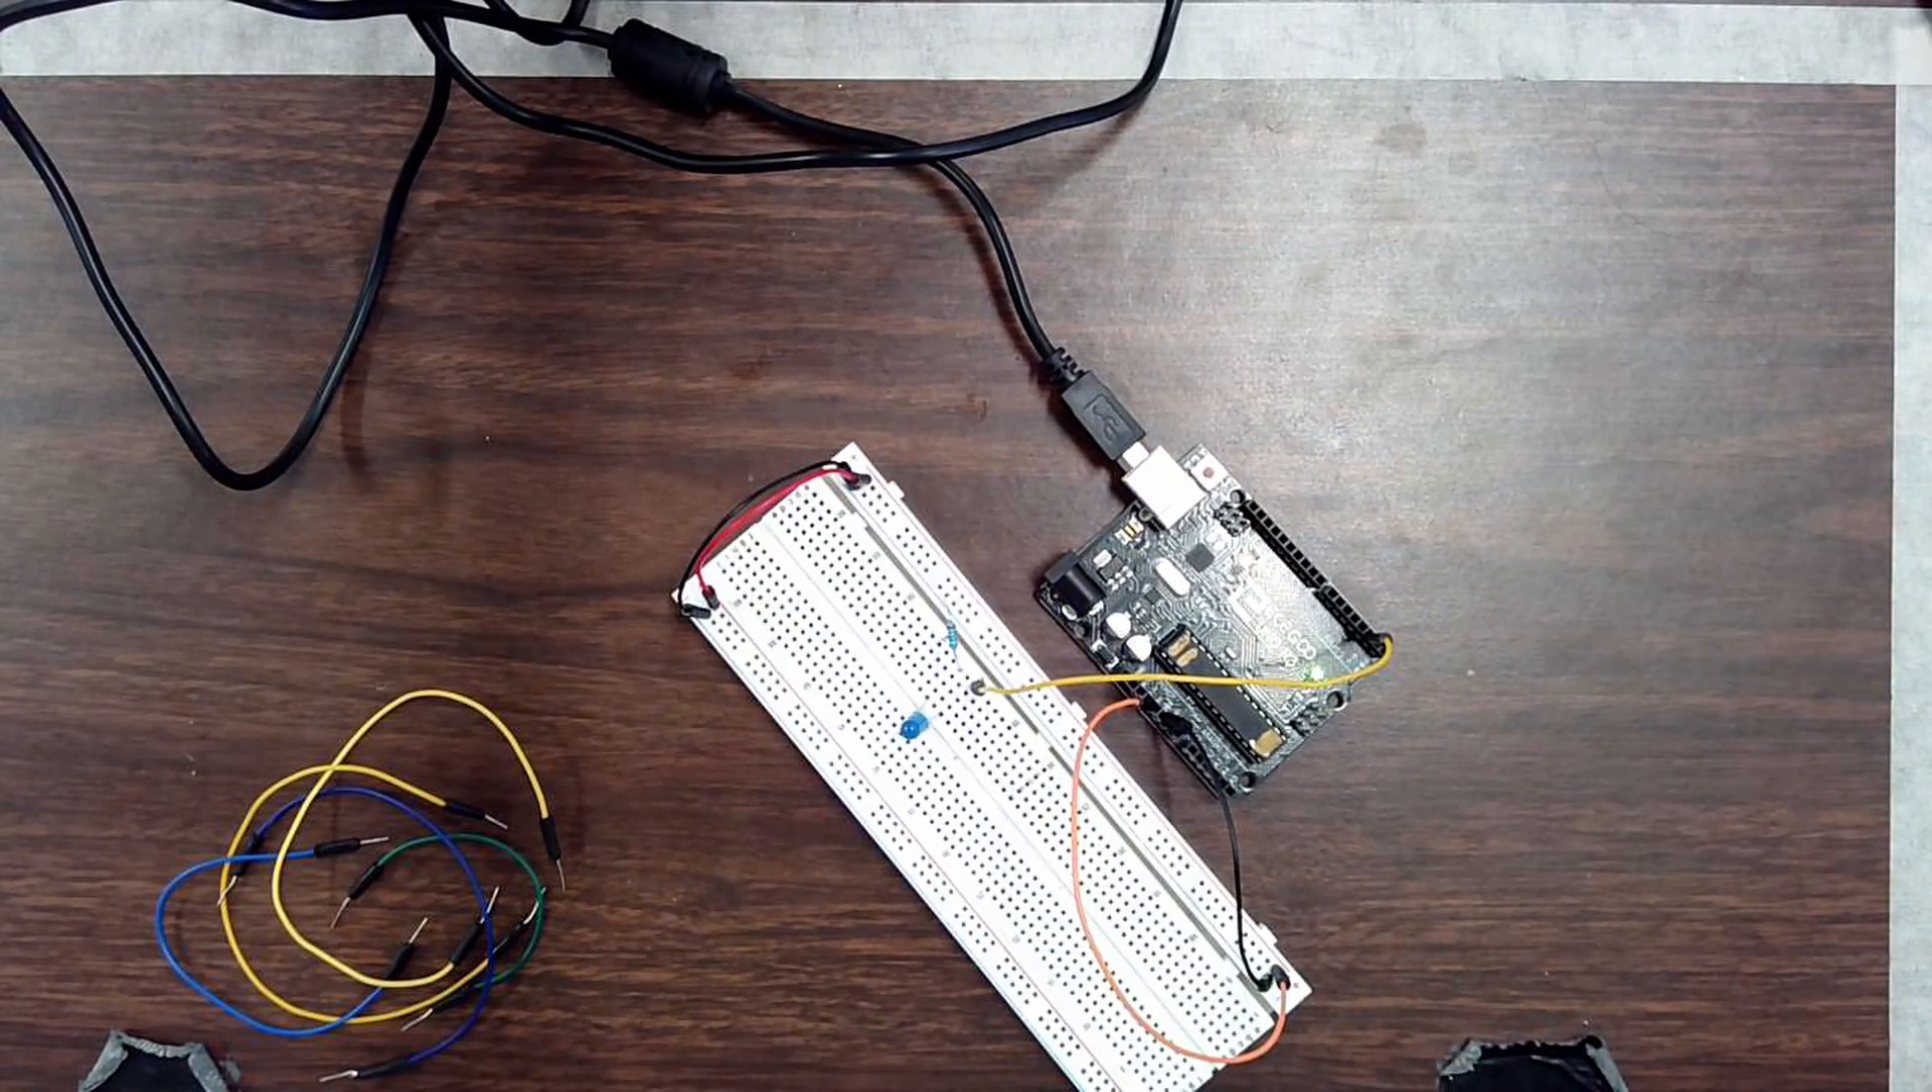So I right now have my Arduino plugged in, ready to go.